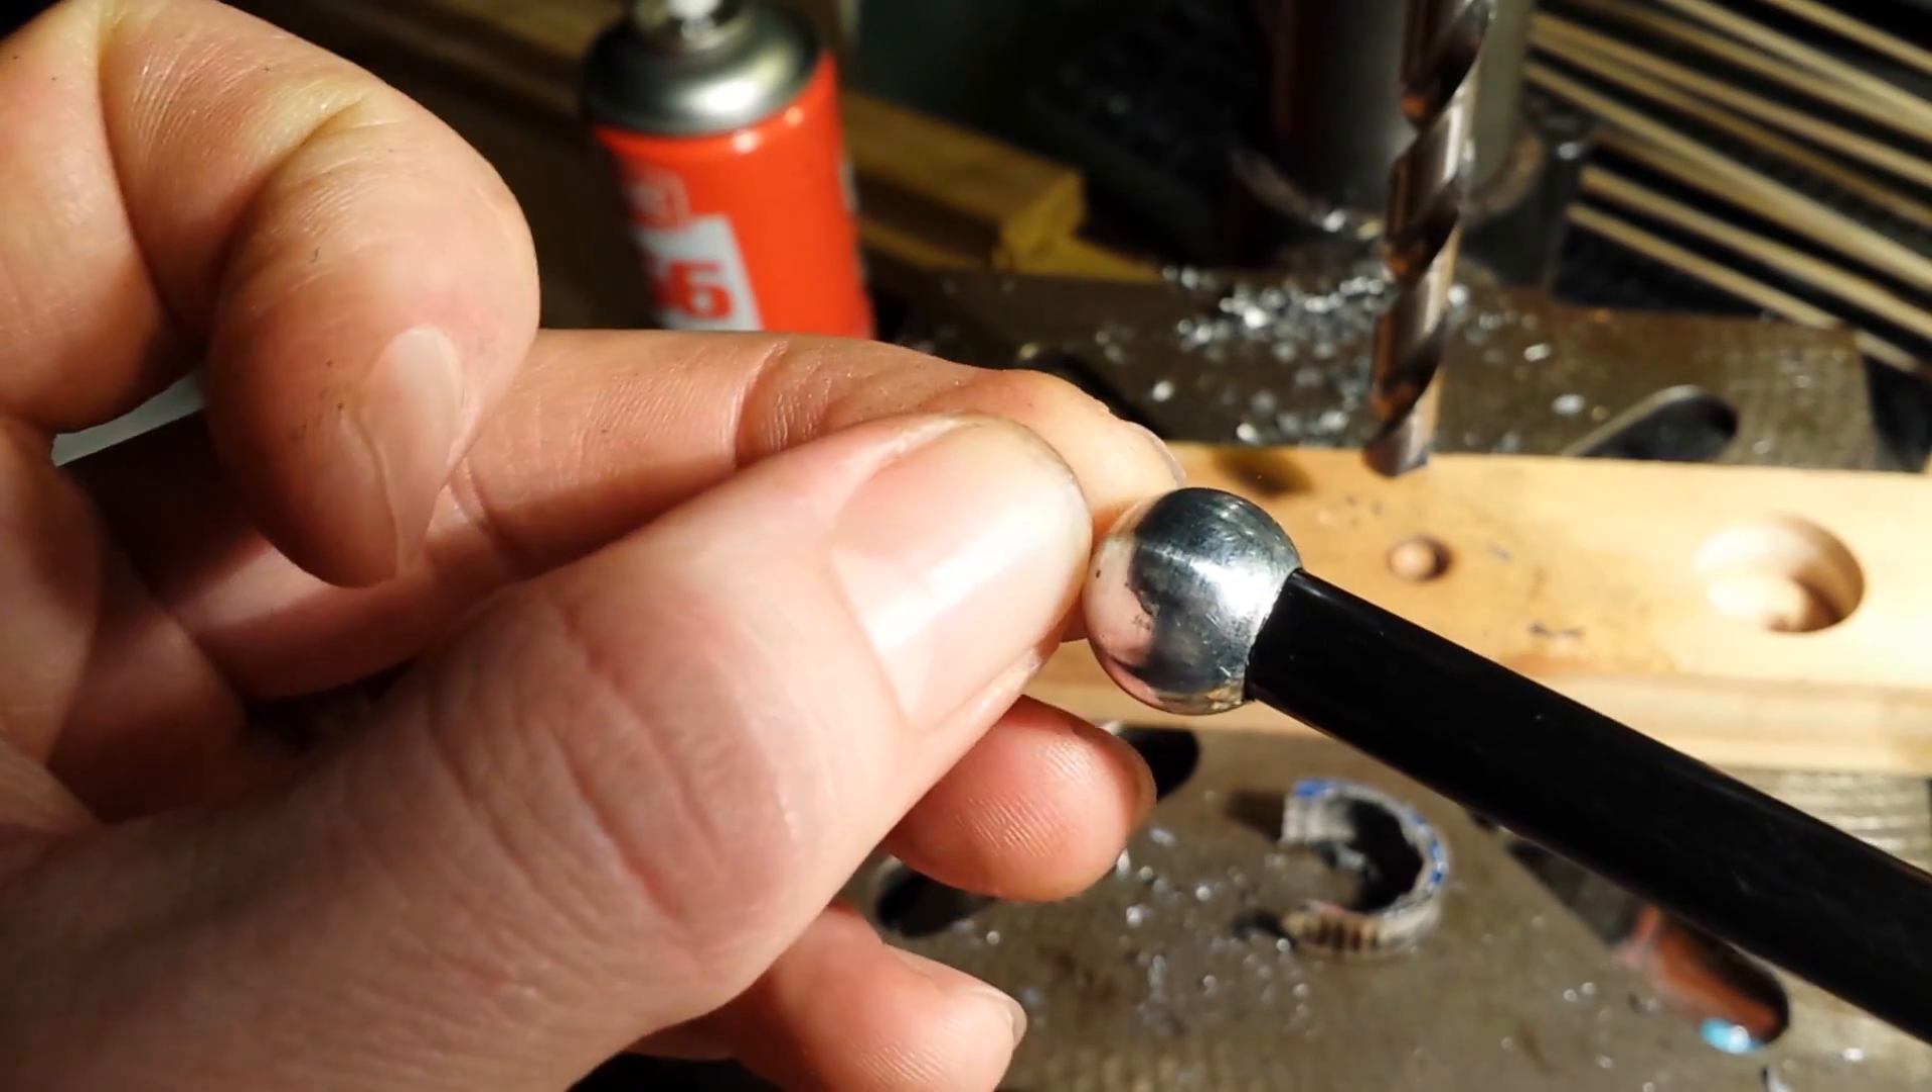And the end result is a nice clean fit to a 9mm kite rod.